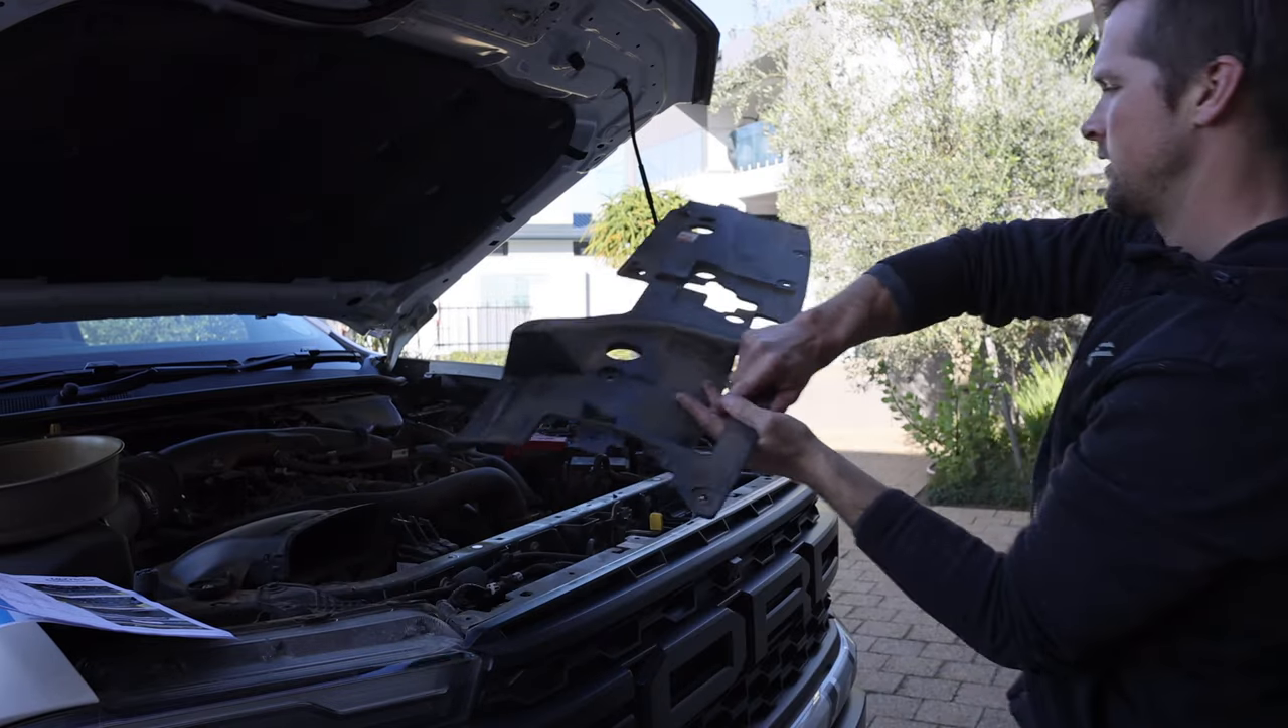Okay so with a bit of effort I have finally gotten this cover off.